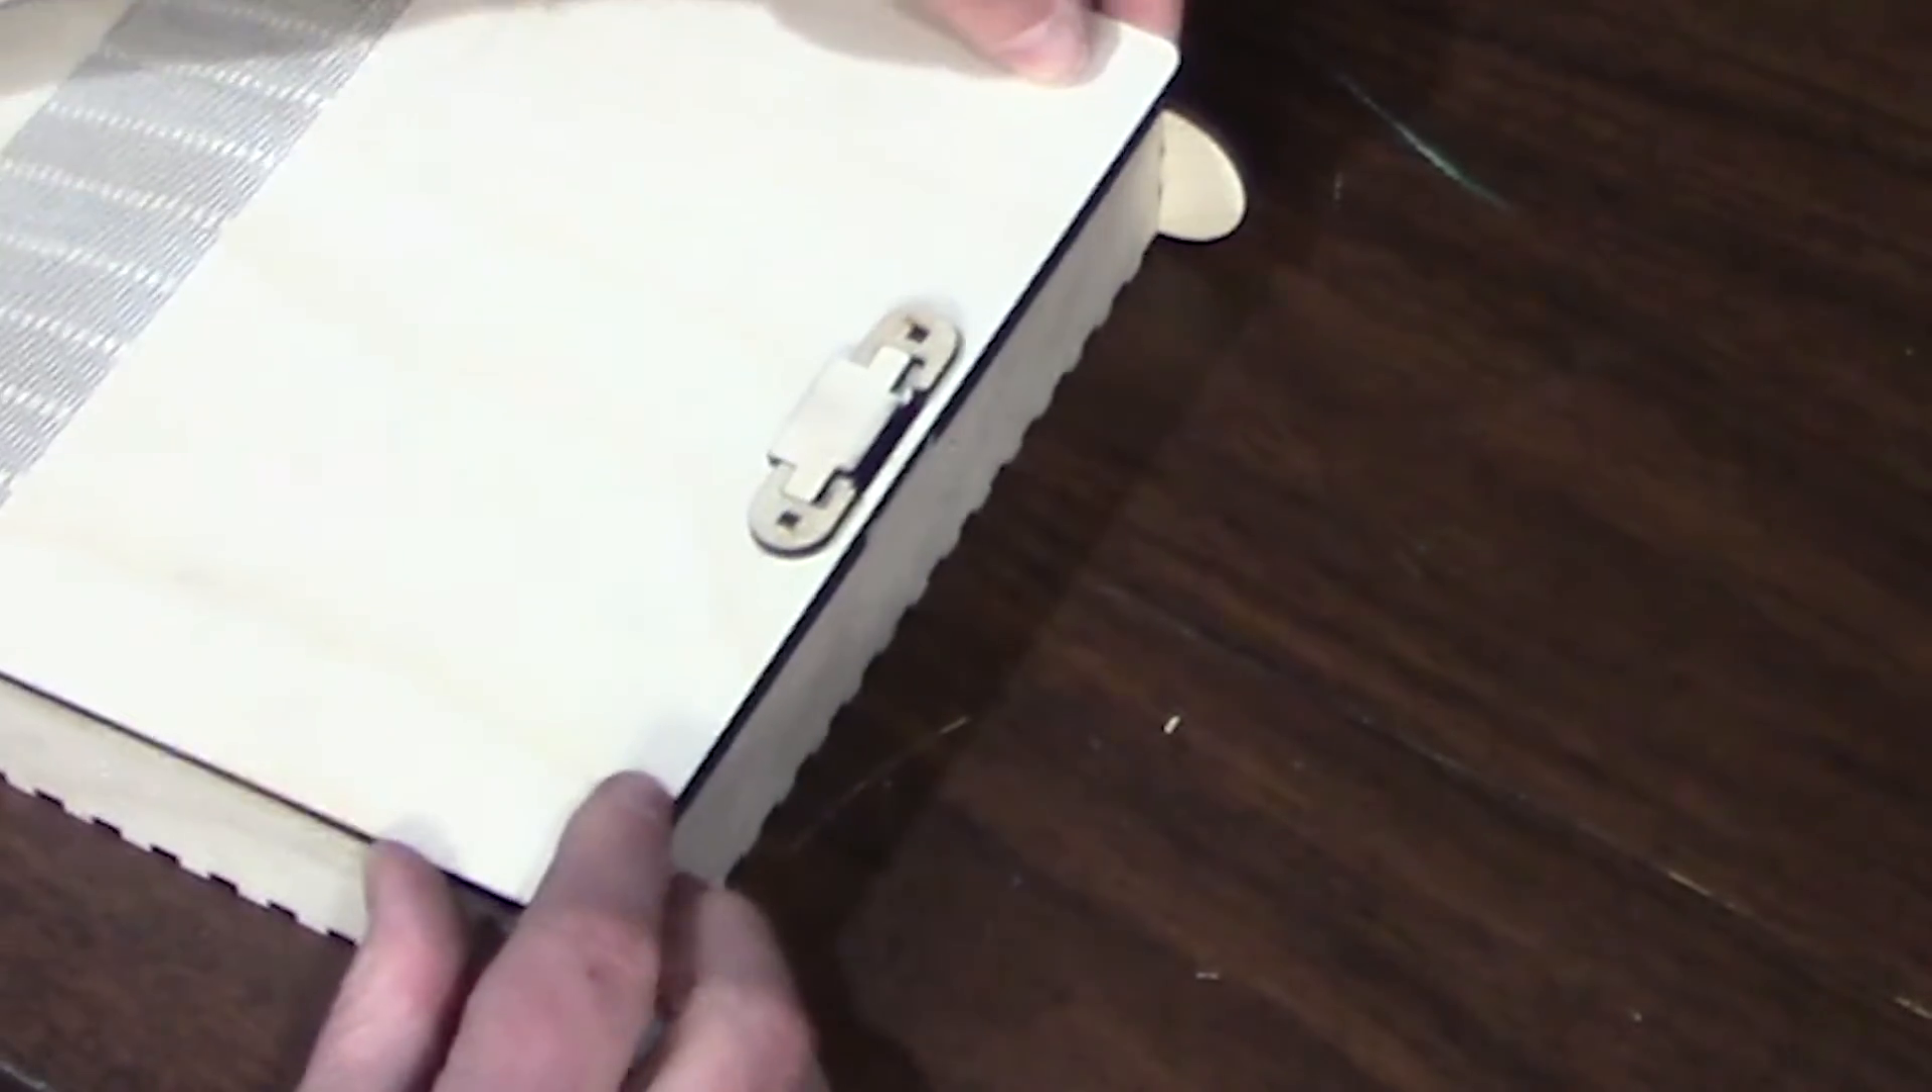Our locking tab just slides in just like that now these pieces are nice and stuck together.